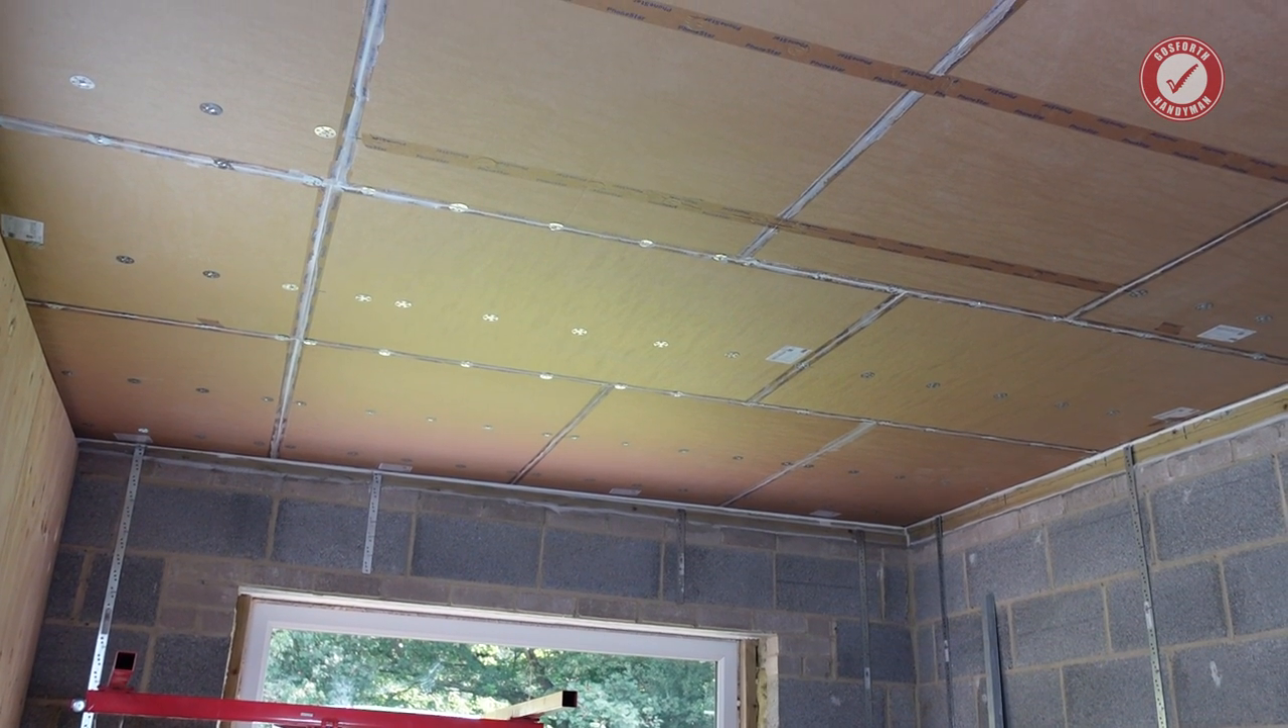So that's the SPX board, all installed on the ceiling, no problems really, it's all sealed around every edge and in between every board with acoustic sealant.